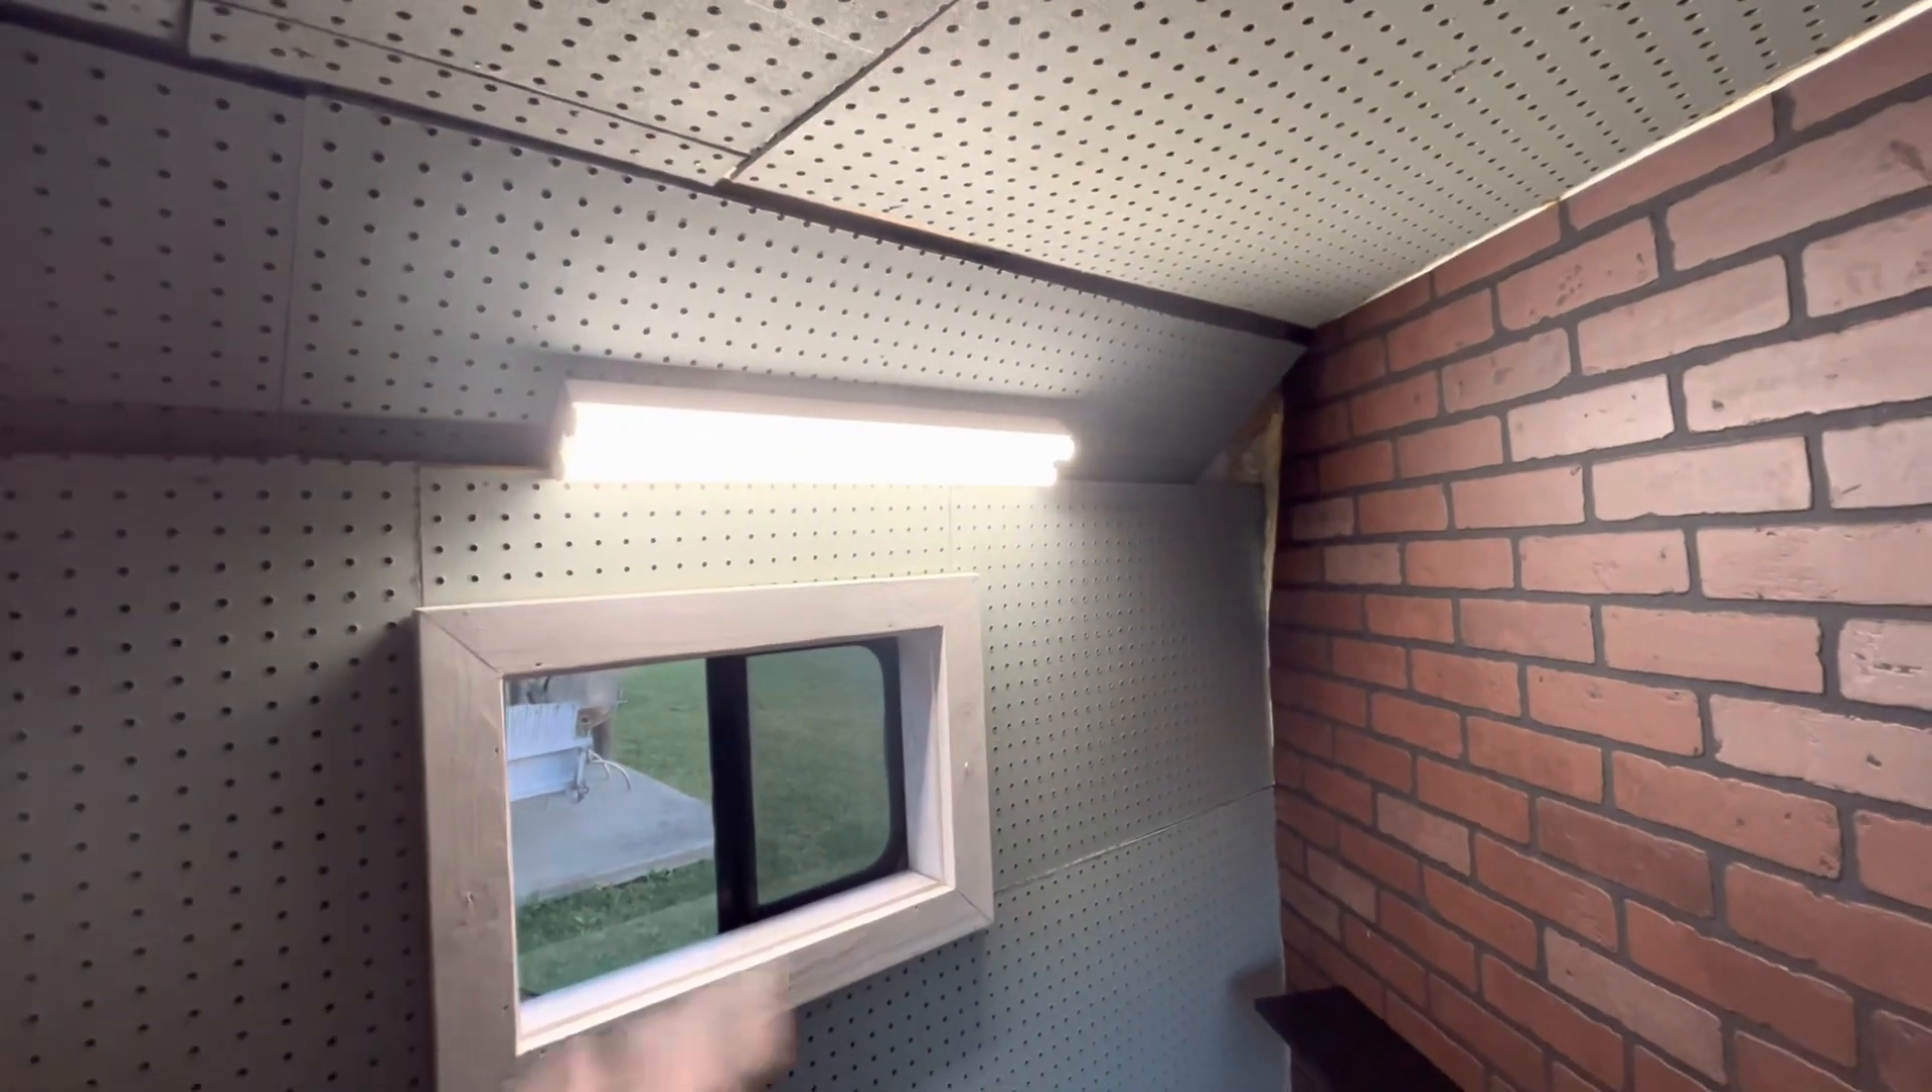I got the light mounted up here it's at an angle.